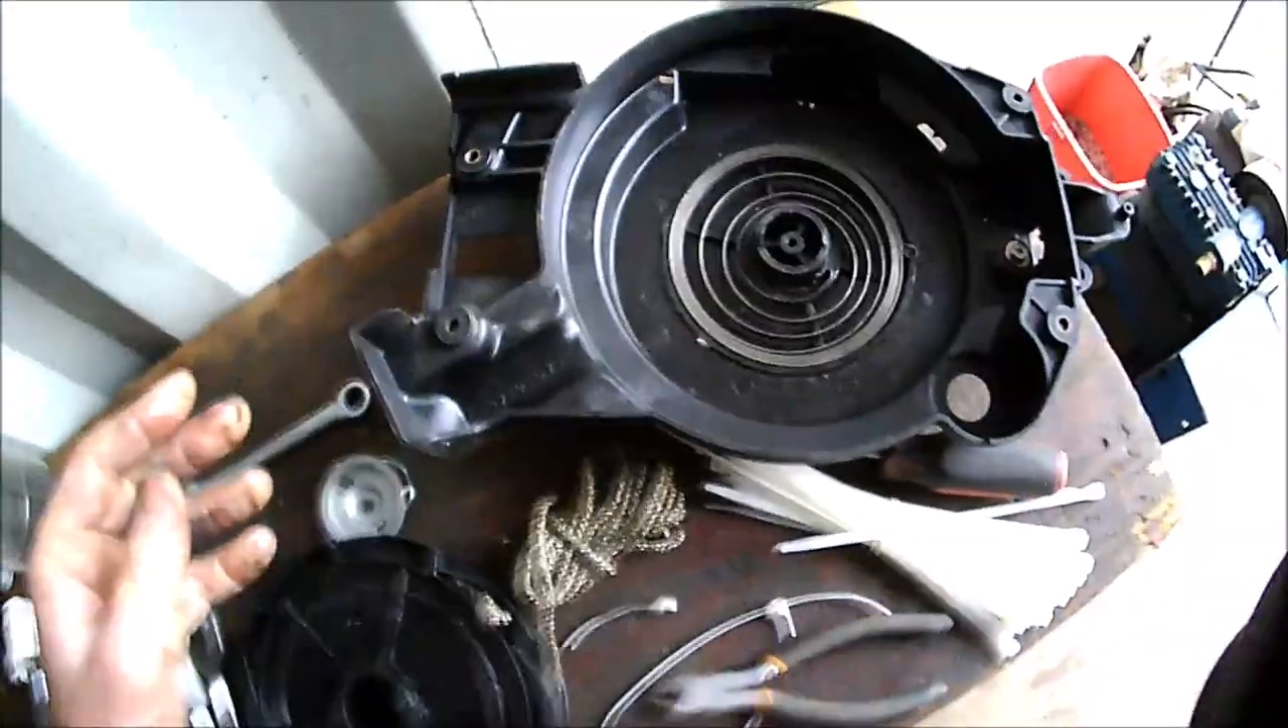Voilà, et là, mon ressort est en place.